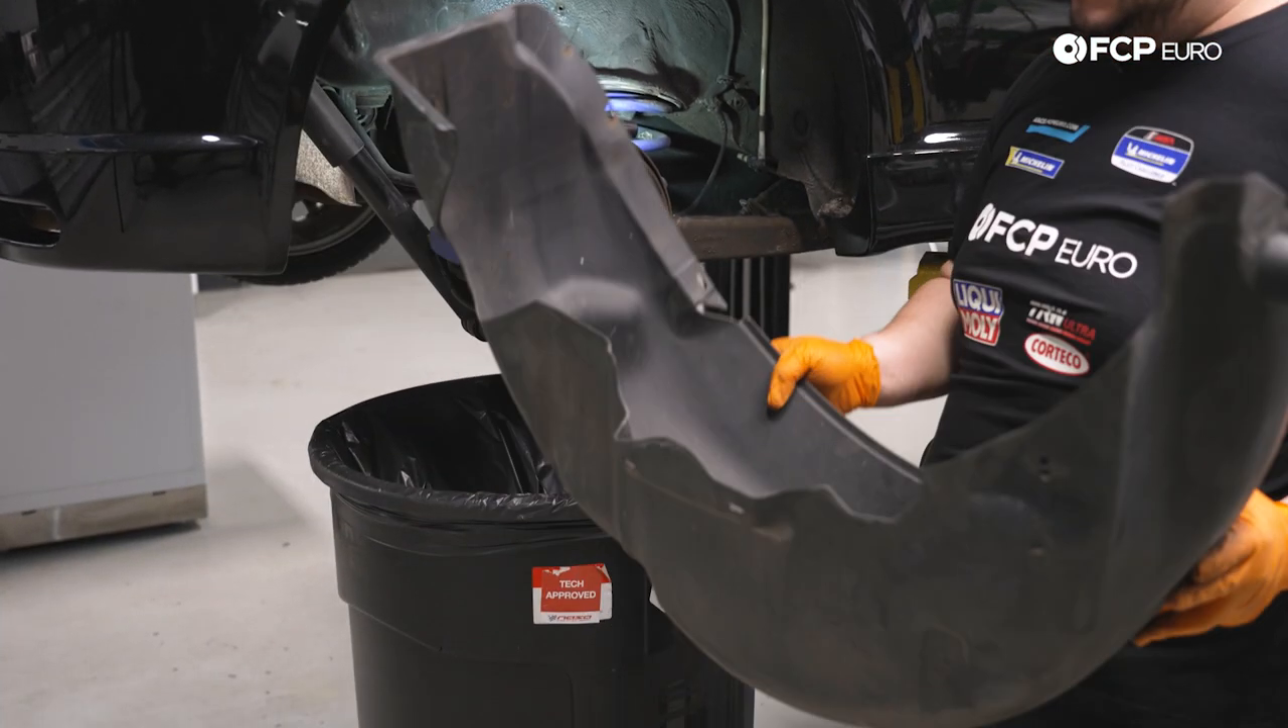Right now we have our fender liner off.